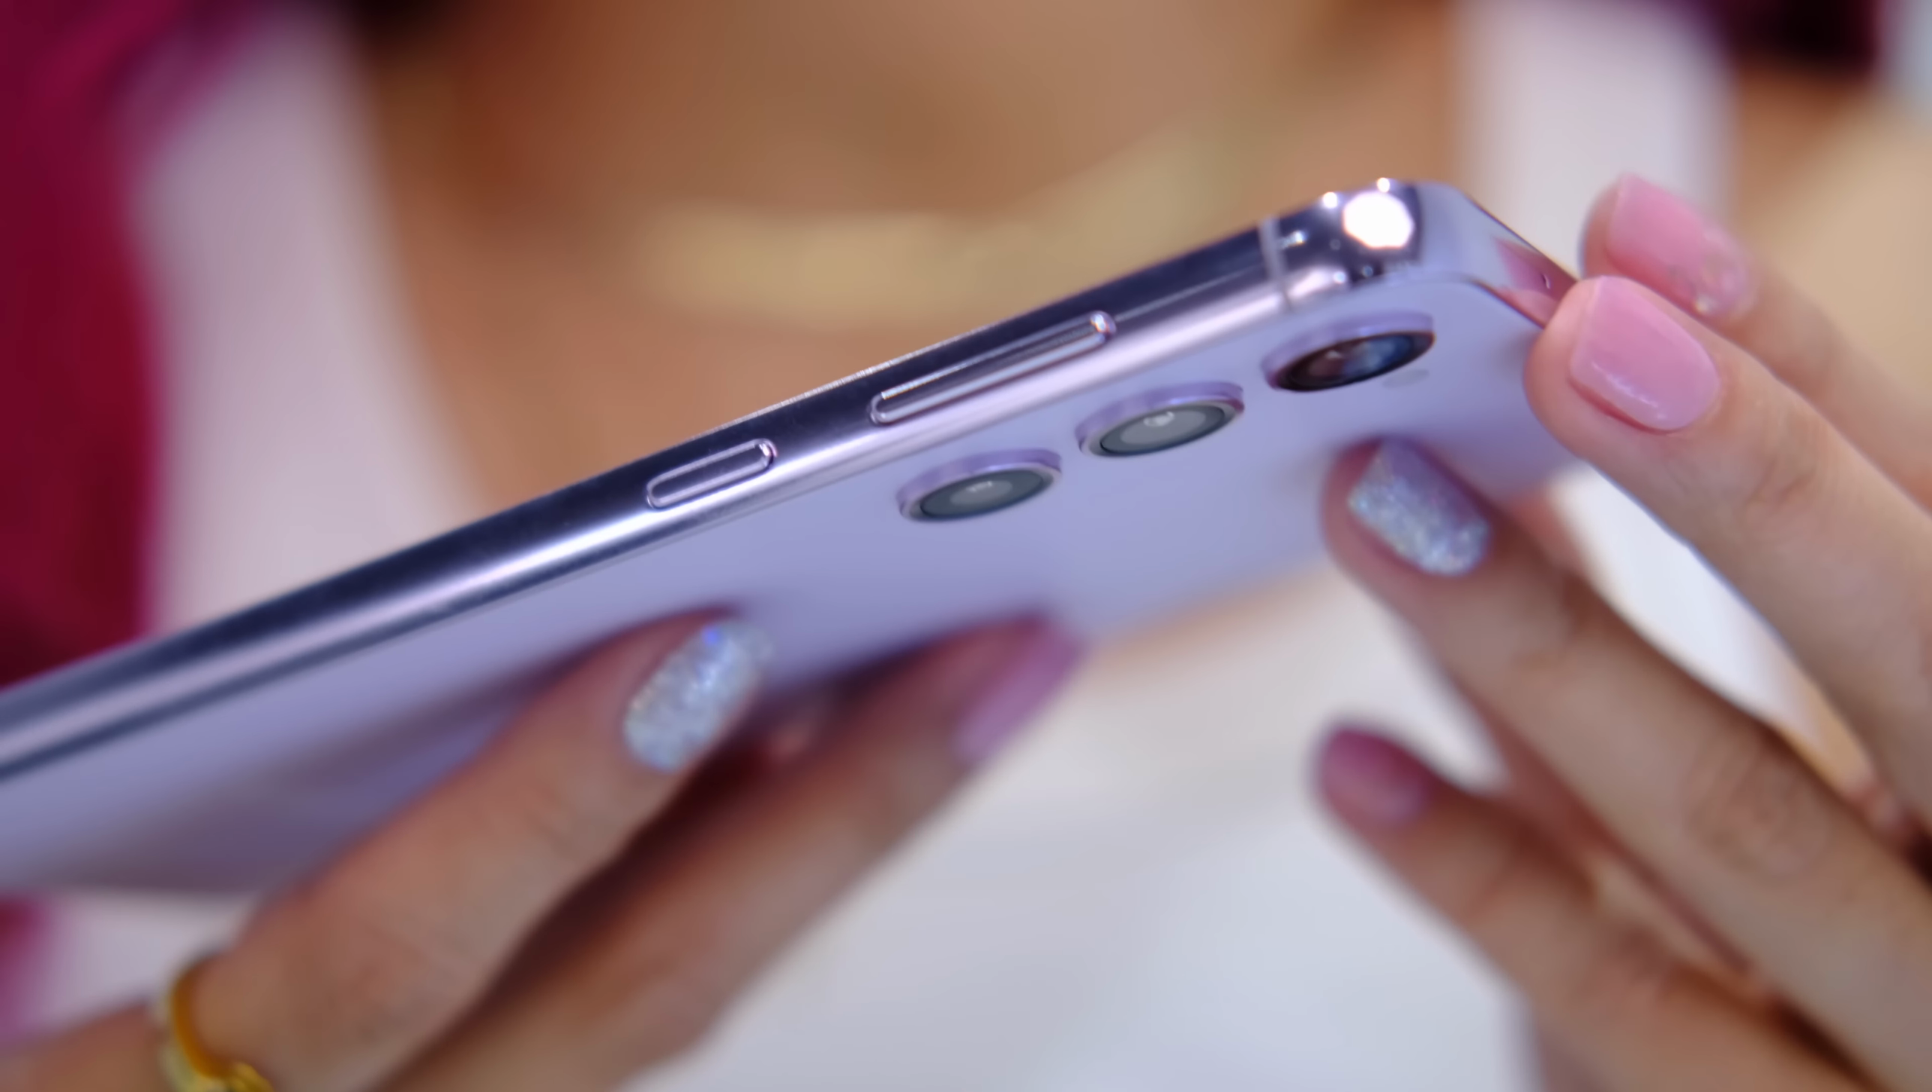We have the triple cam set up on the back there with a new design, and it's looking very sleek. Not completely flush, but very sleek.